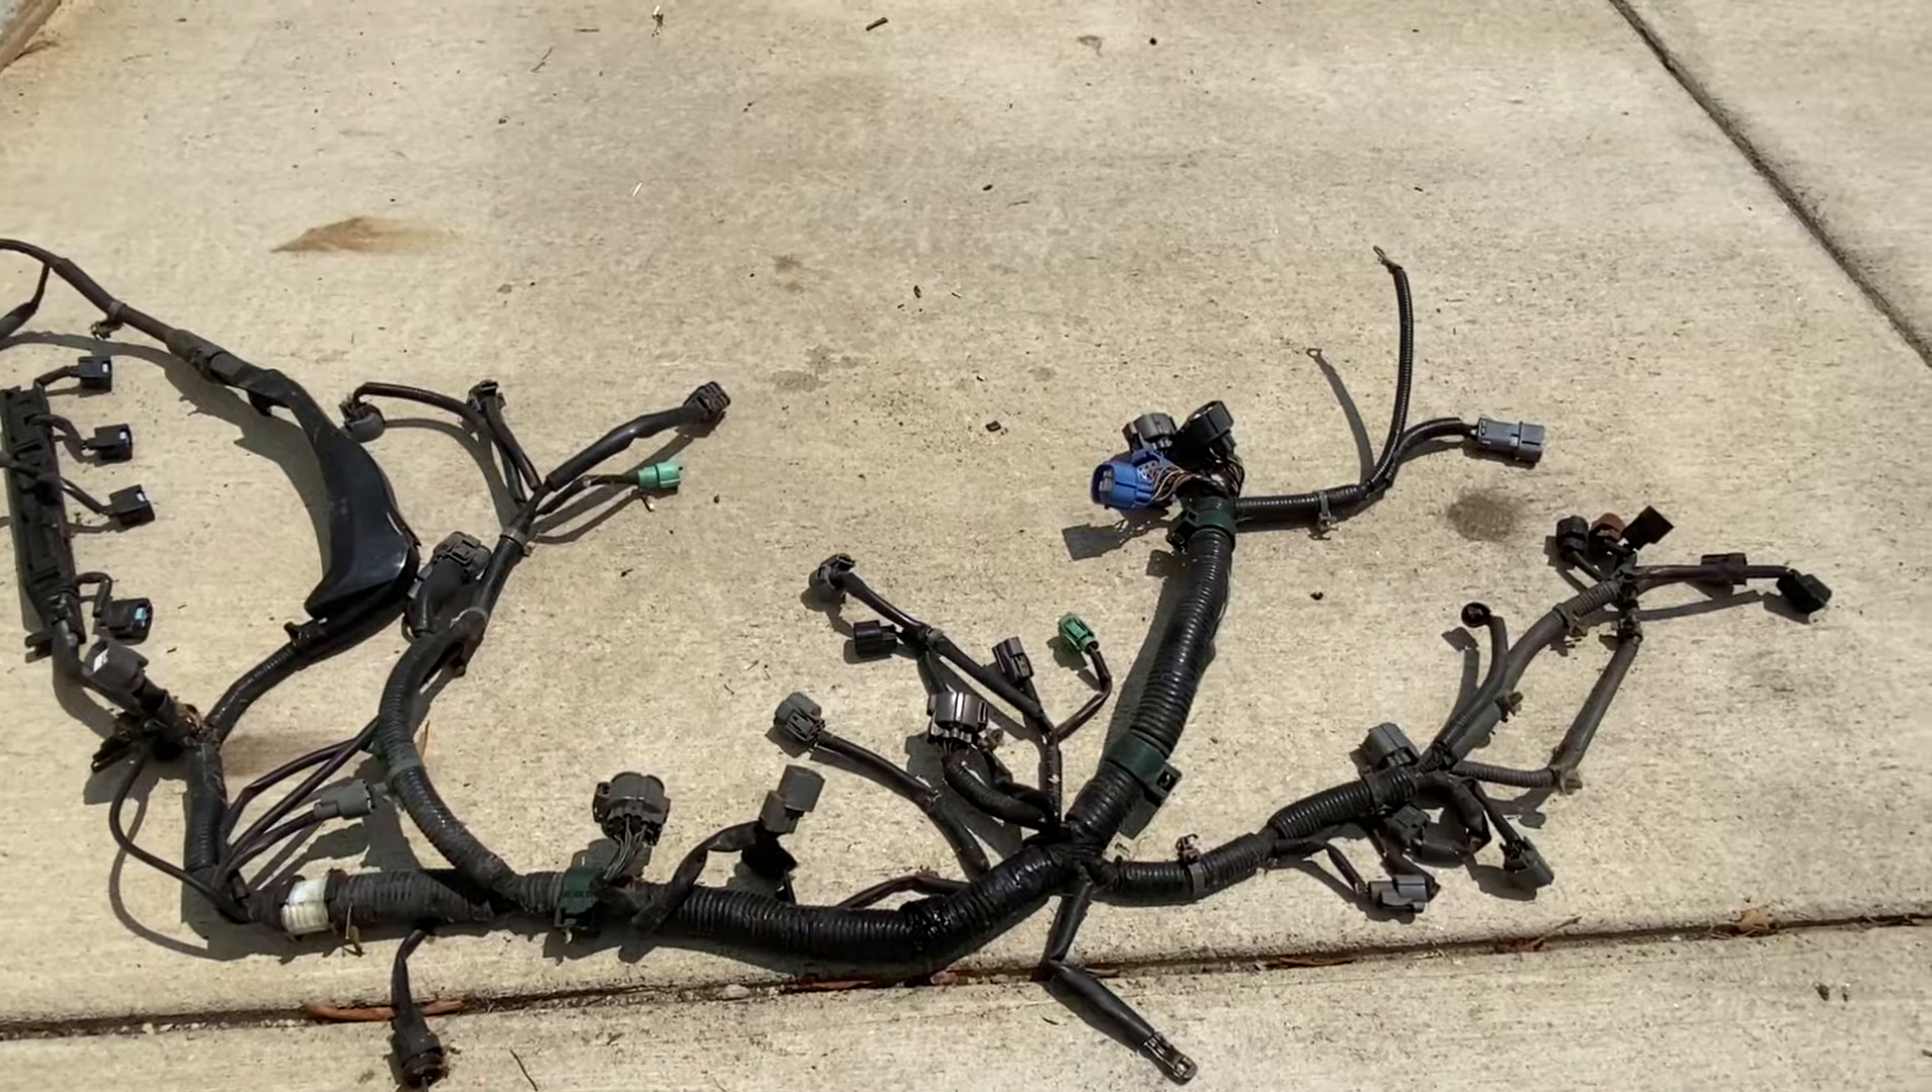And this is the H22 engine harness that was removed from the motor.